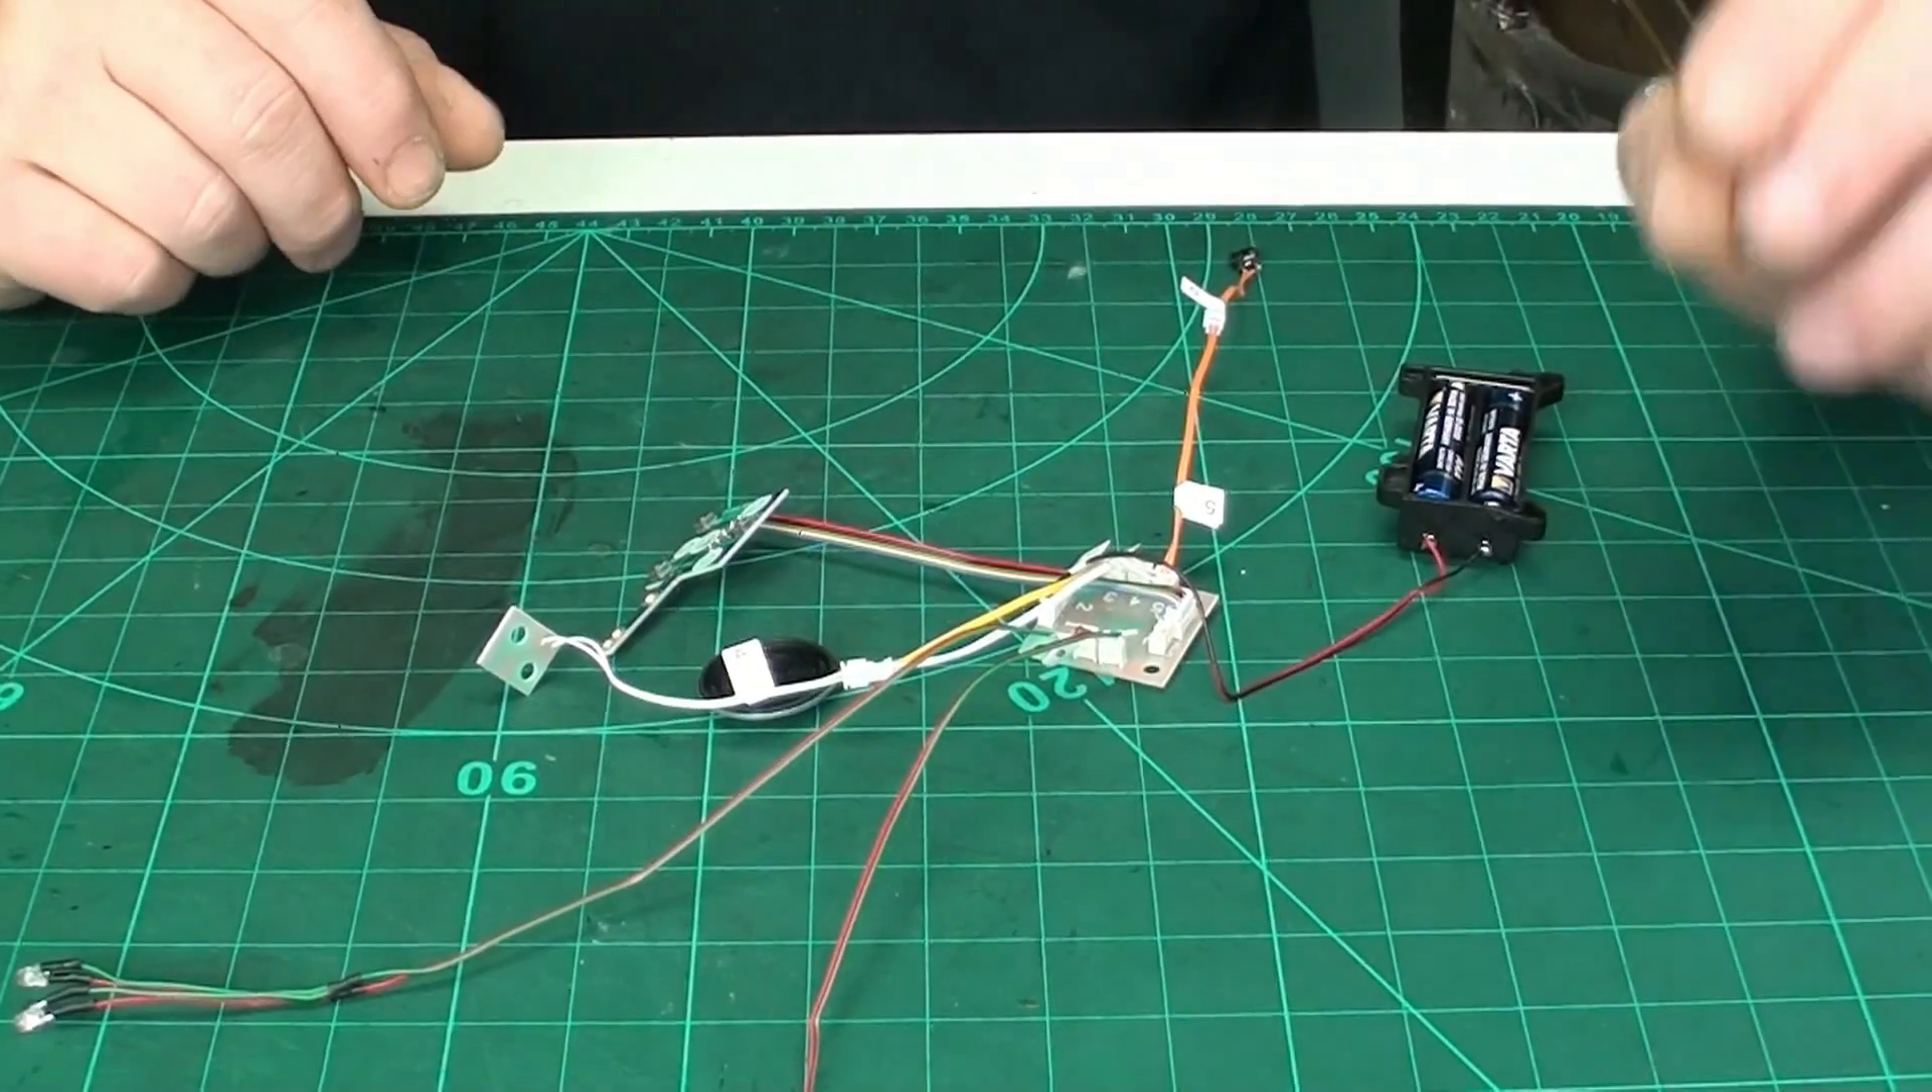So, Batterien sind drin. Ich habe das jetzt mal getestet.